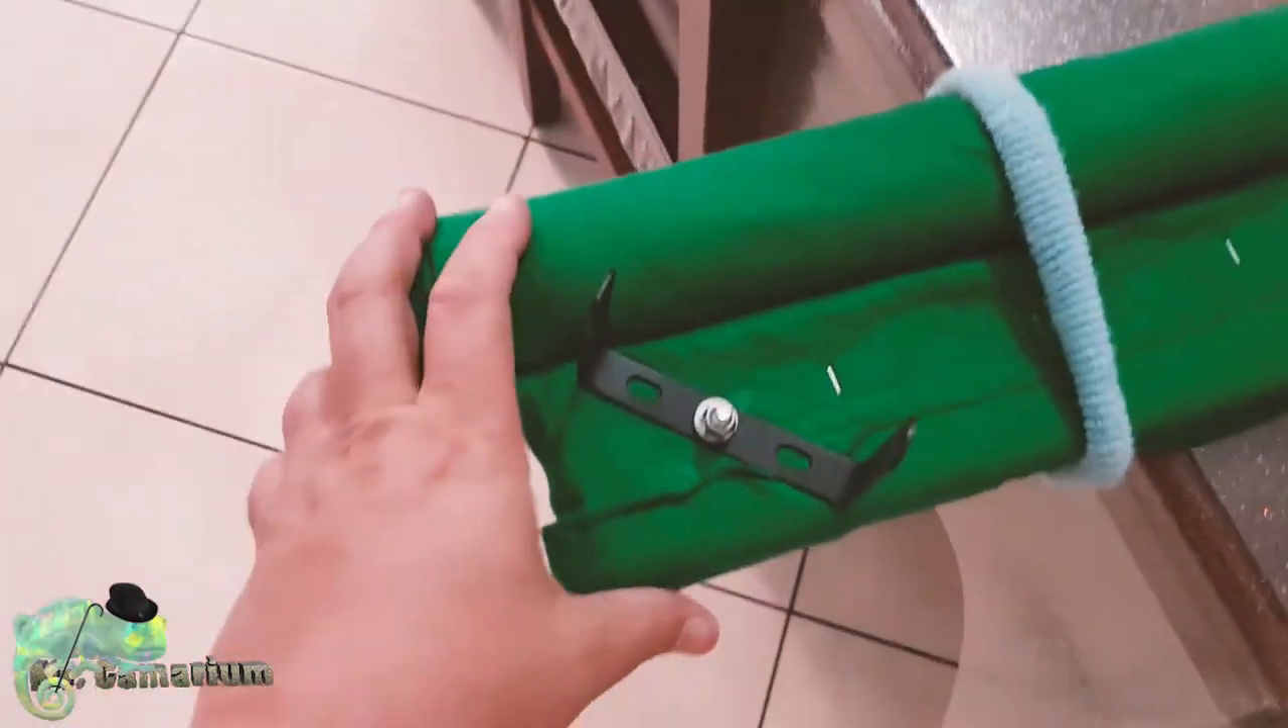Ho montato le staffe di supporto per i faretti.